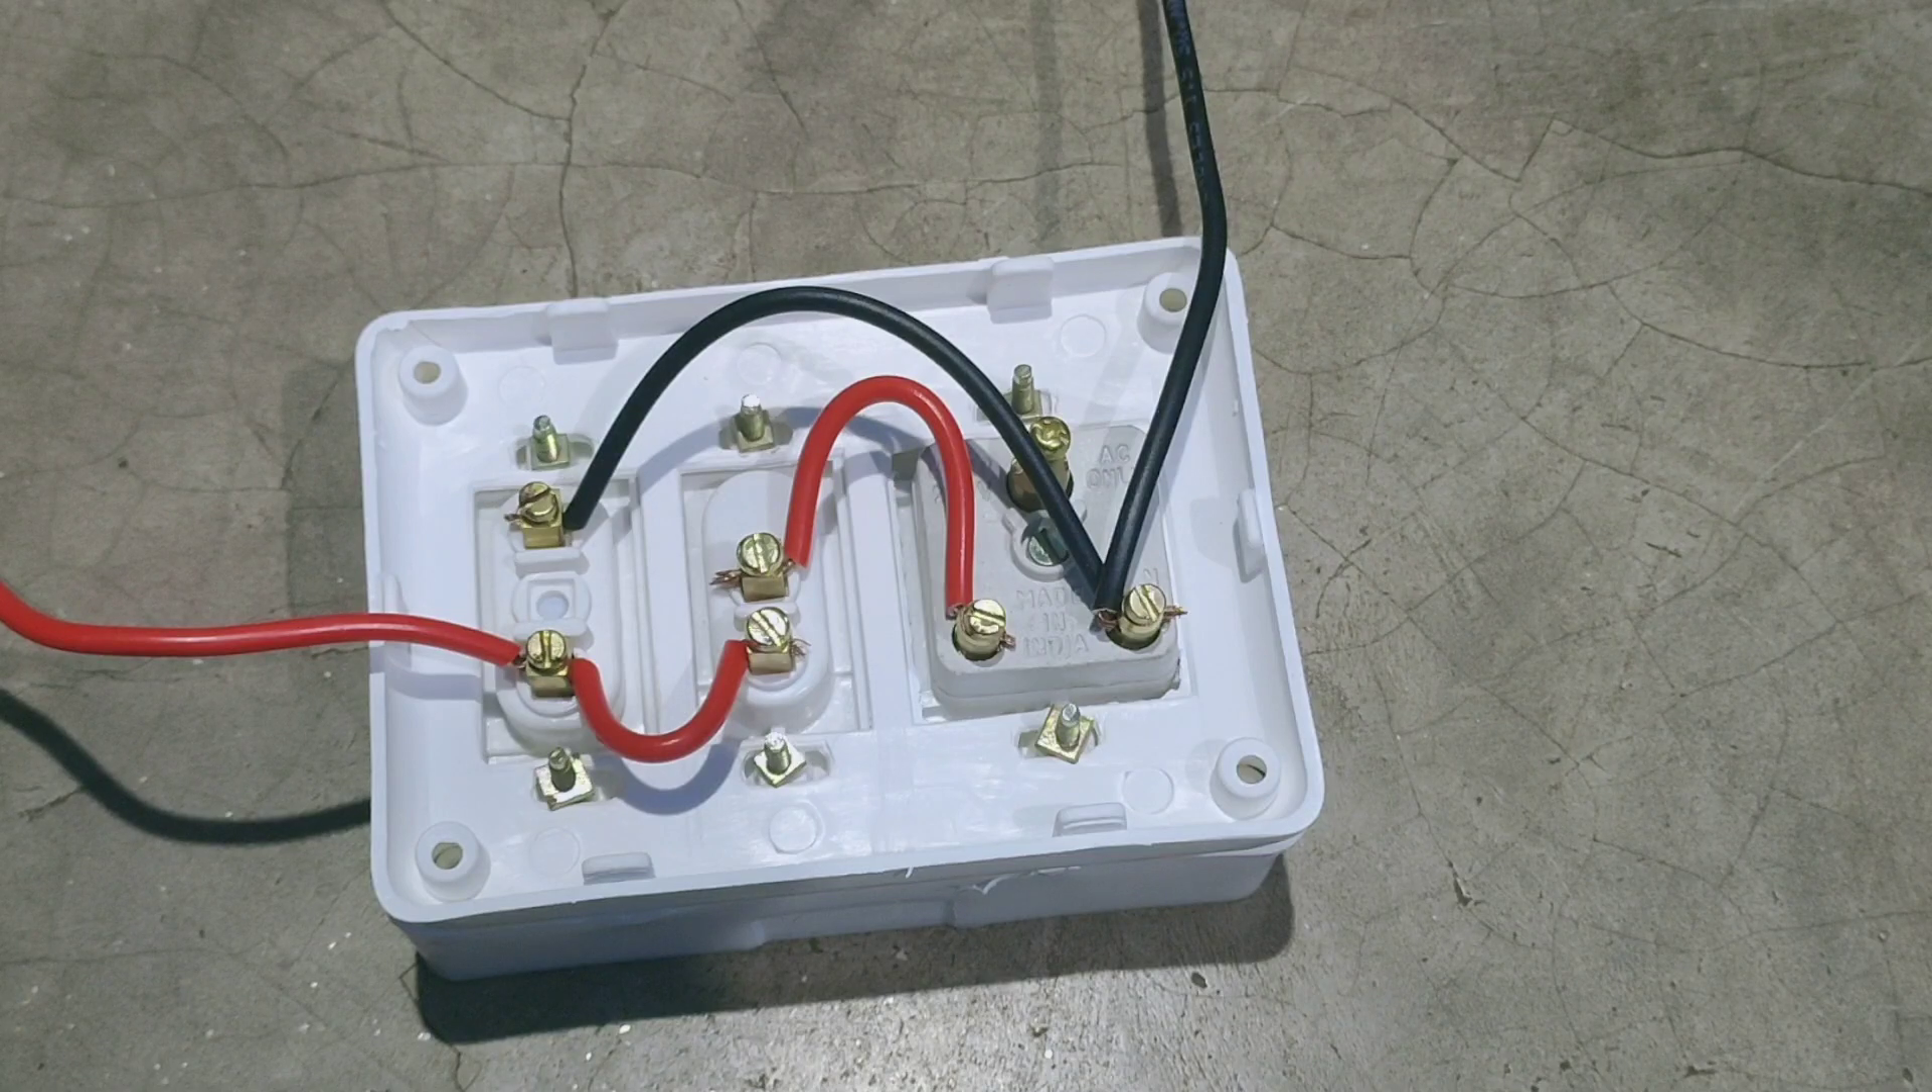देखे हमारे बोड में main phase और neutral की wire कर दिया।